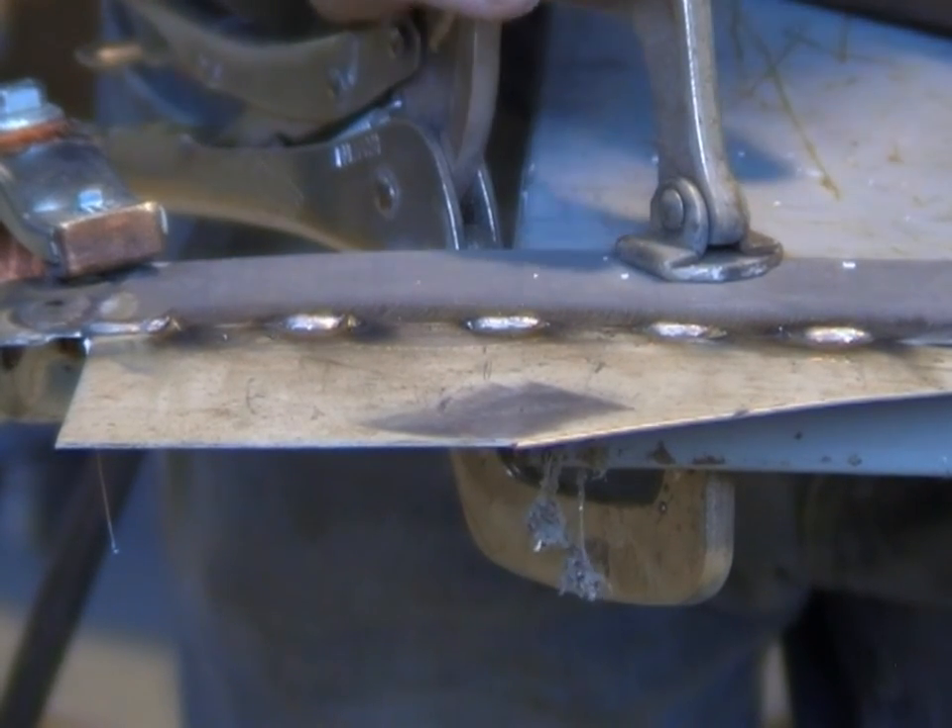Okay, I've done my first pass of welds now, and as you can see, they are probably about 5 eighths of an inch long, 16 millimetres, and that's a good amount to actually do because it'll cool down quickly.